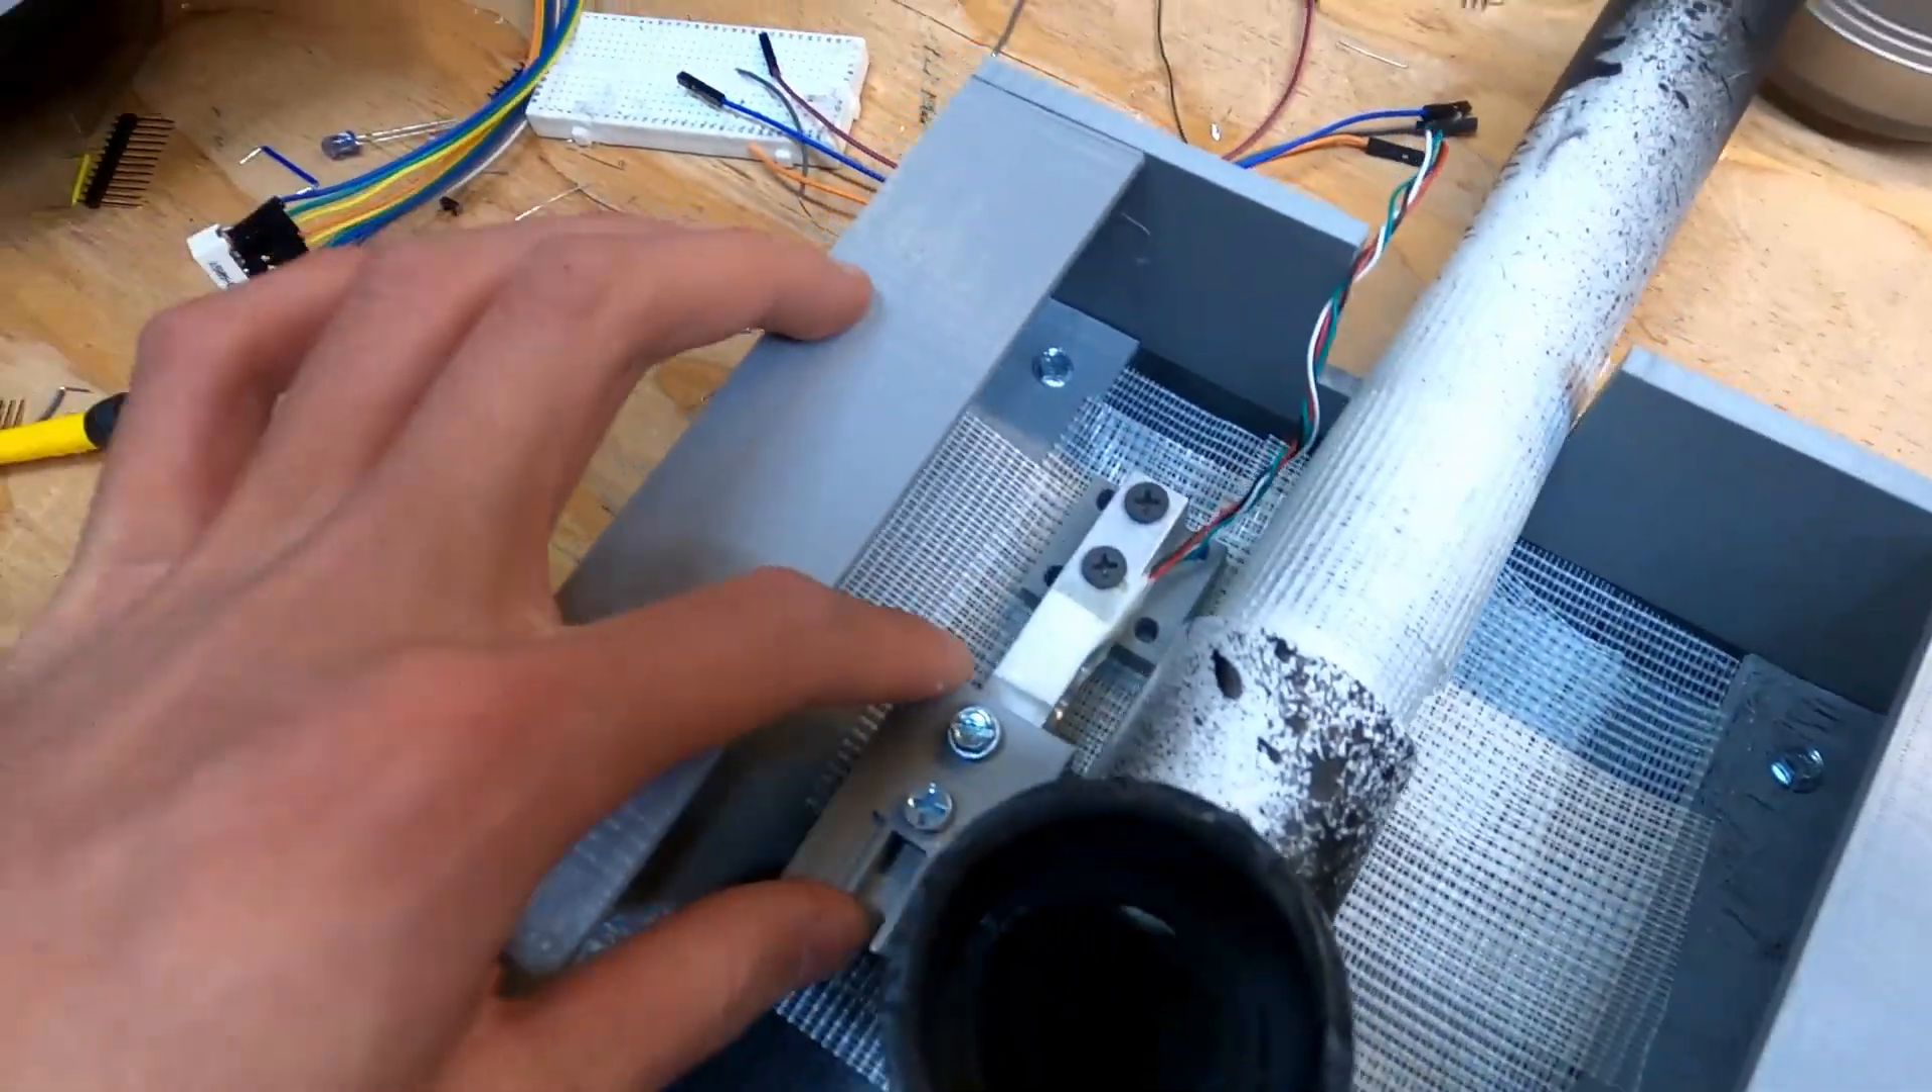So, we have this 3D printed load cell on here, I've attached it to this bottom section.